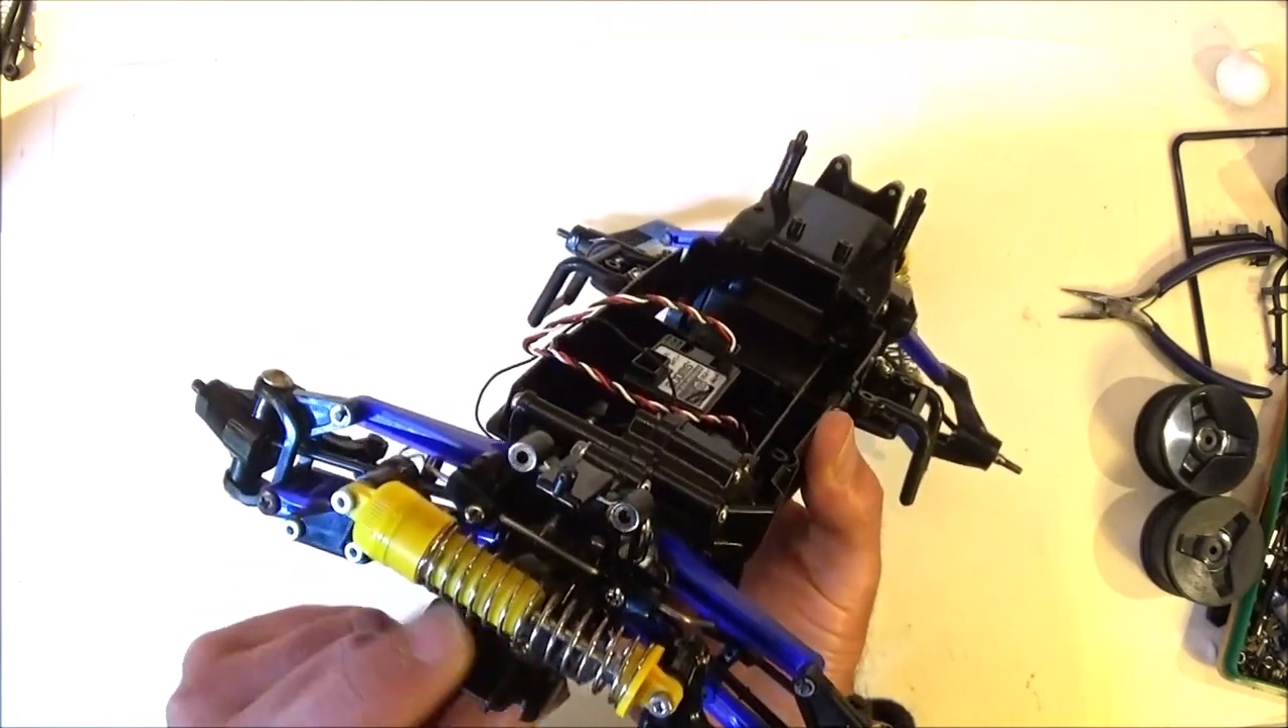I've got the new plastics fitted and you can see I've got the shocks mounted so you've got the single front shock.